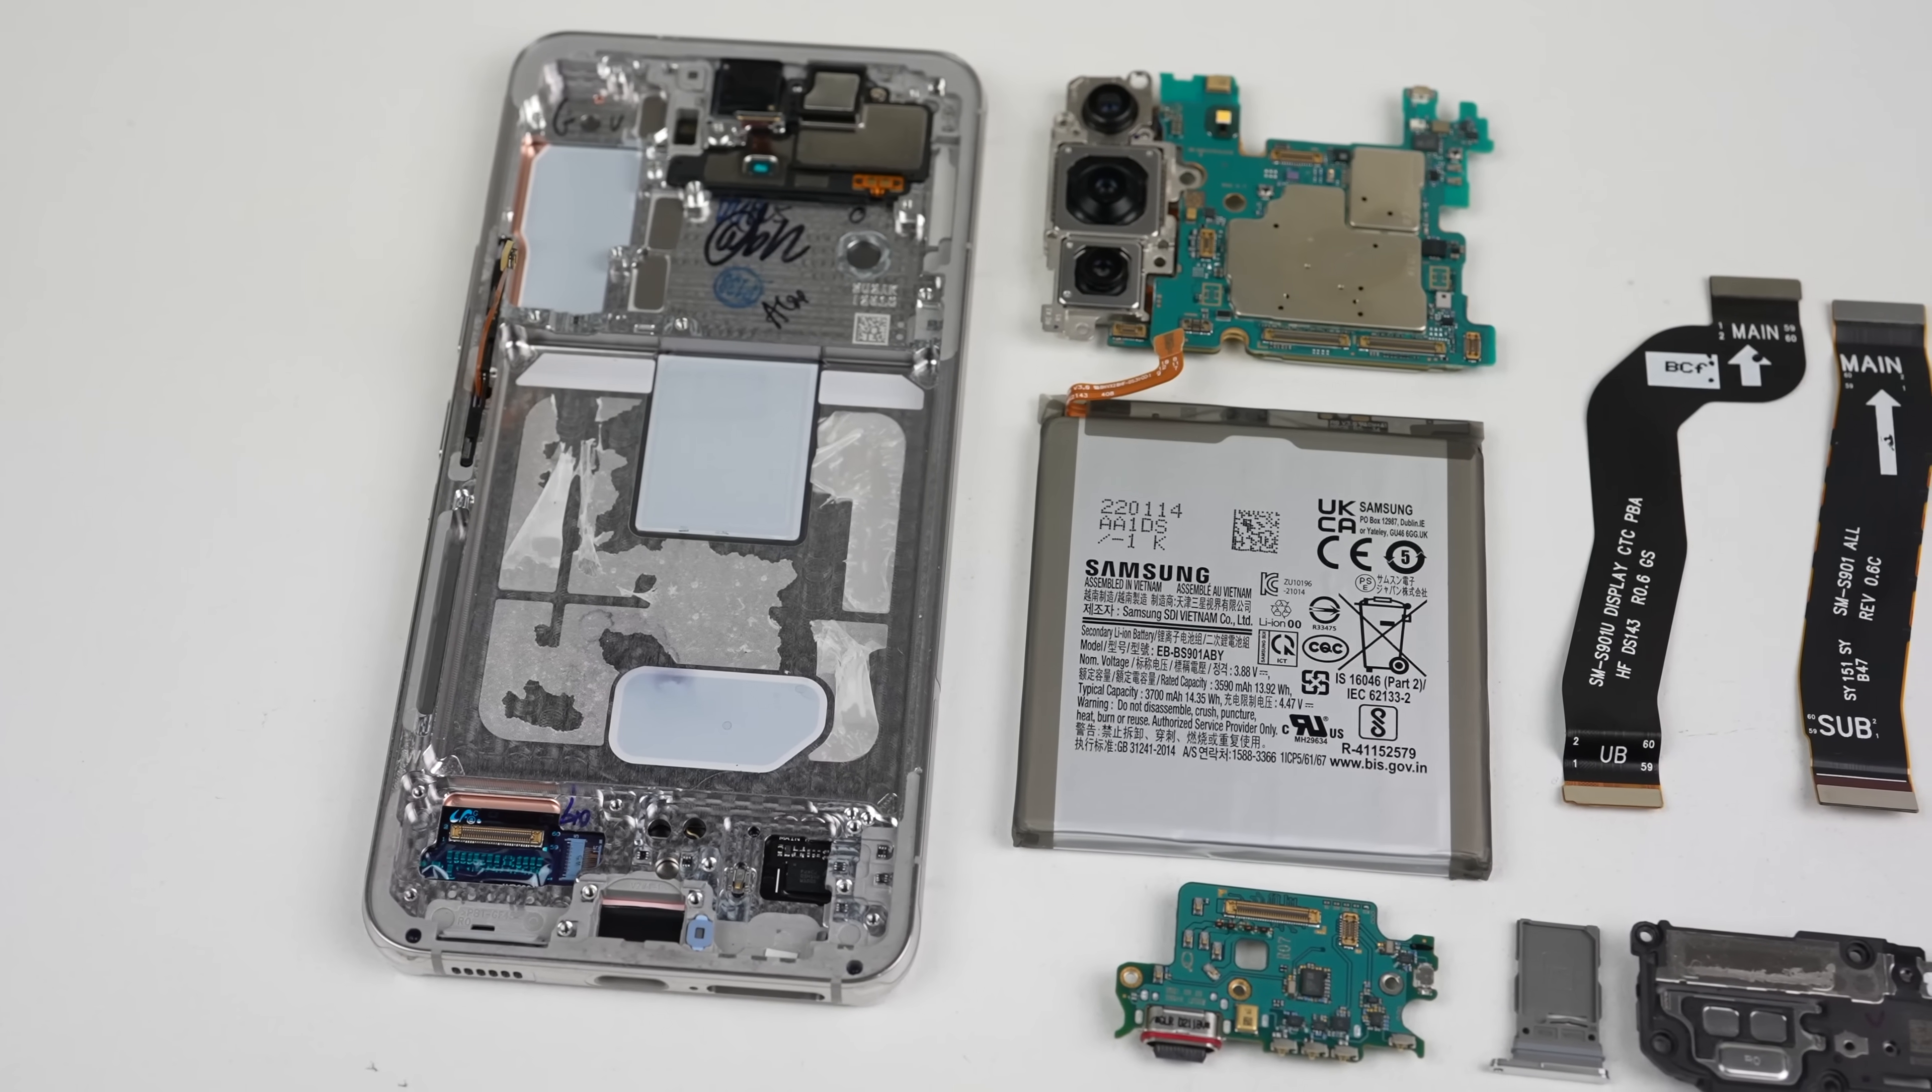With that we've now fully disassembled the Samsung Galaxy S22.